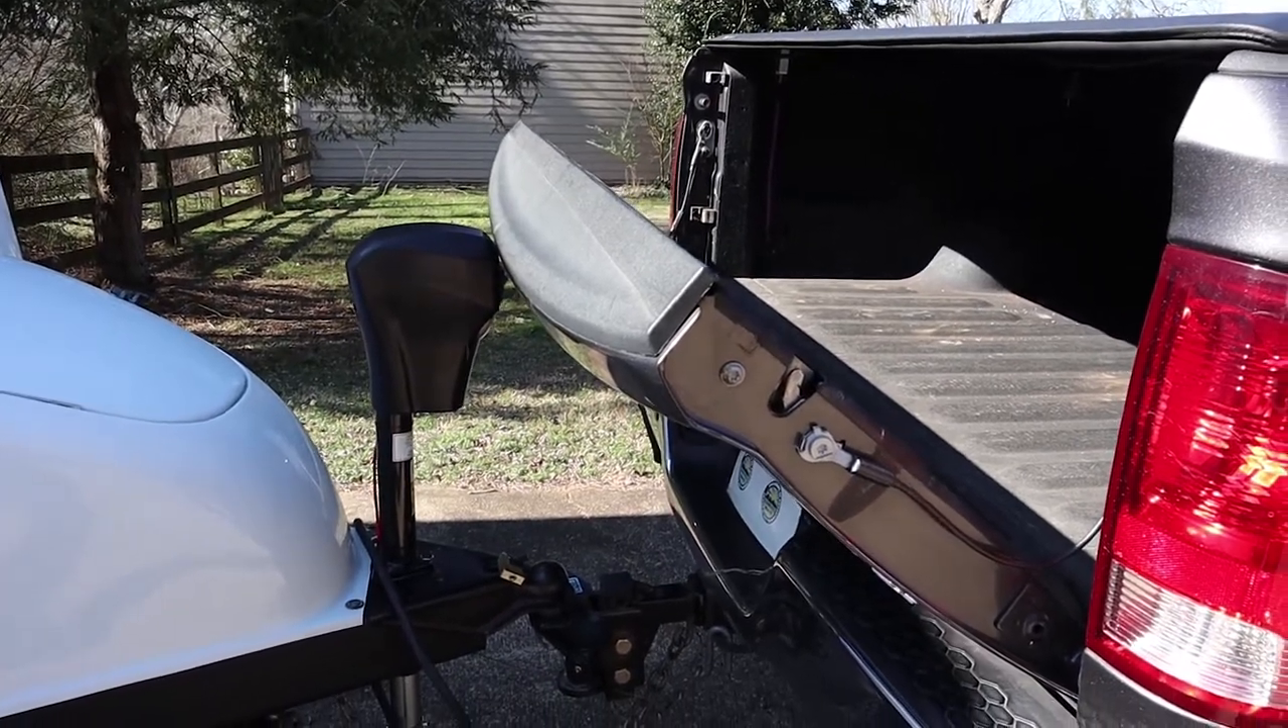After adding the power jack to the front of our trailer, I noticed that the tailgate would not go all the way down.